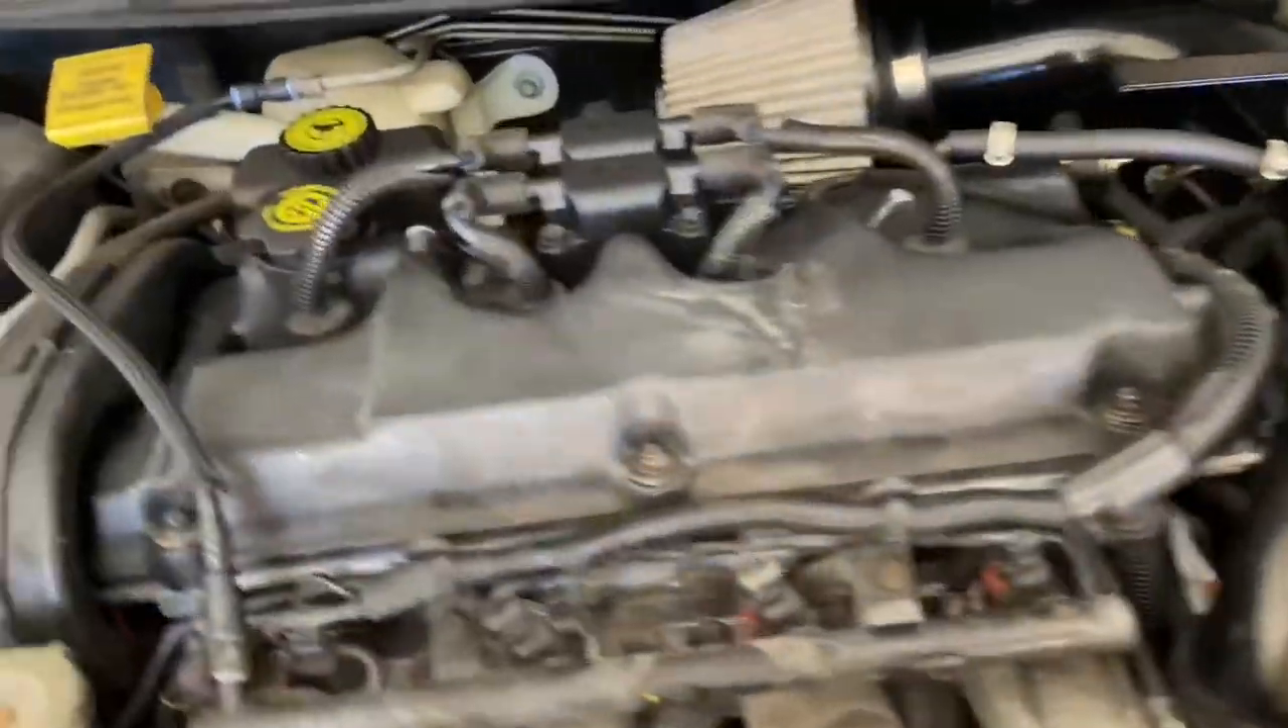So i got the valve cover on.